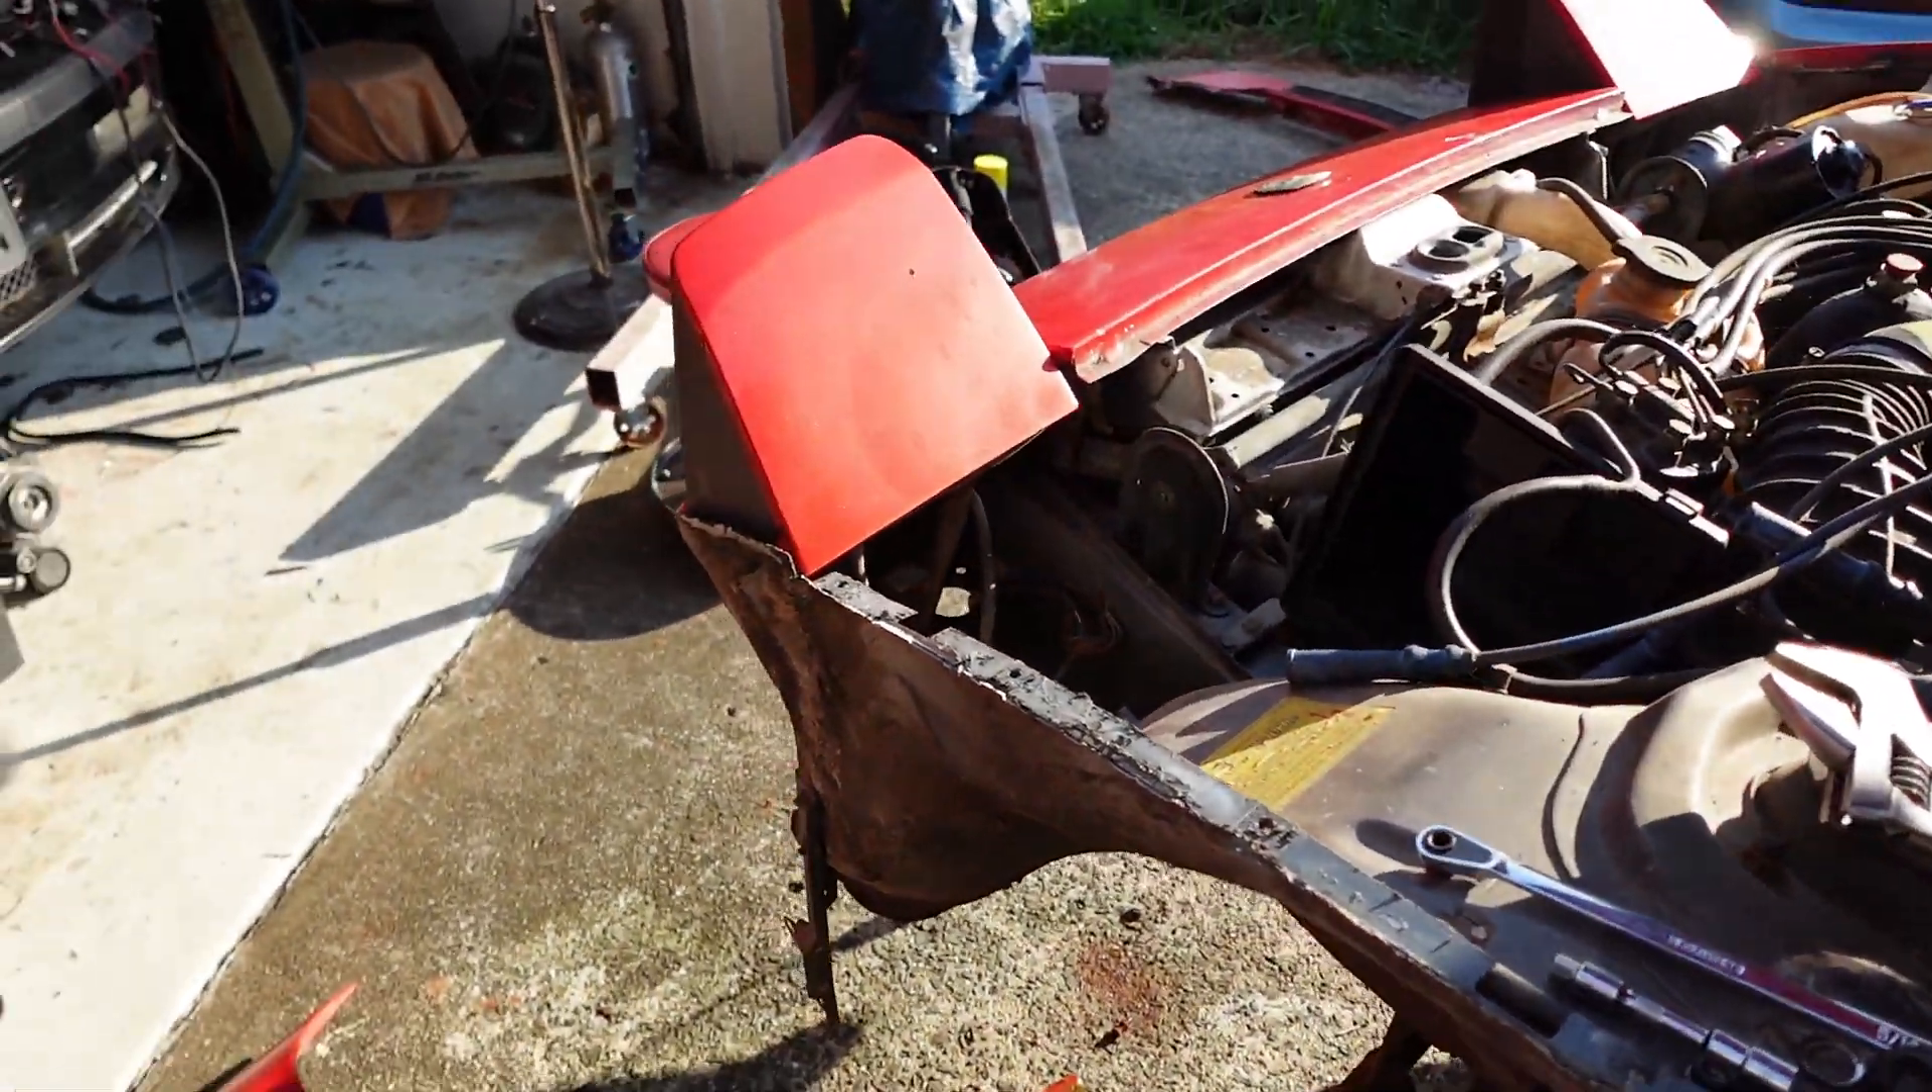Um so i got the fender off.